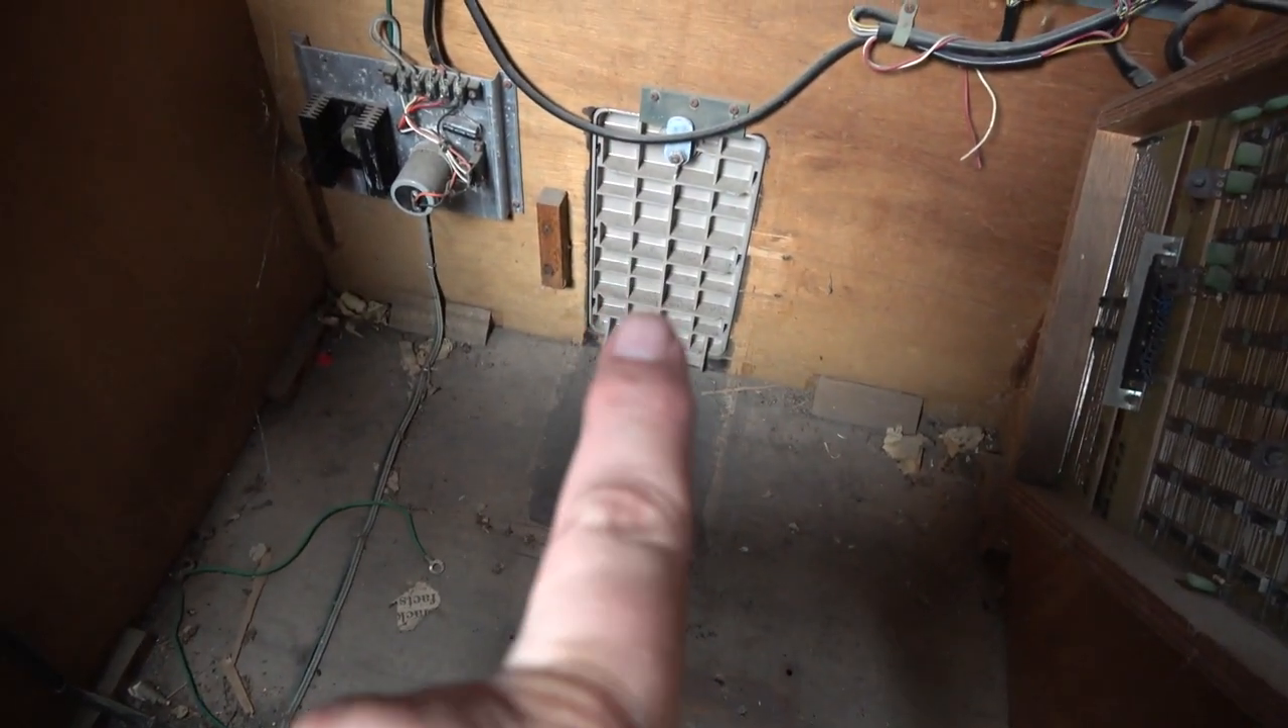We're also missing the coin box.